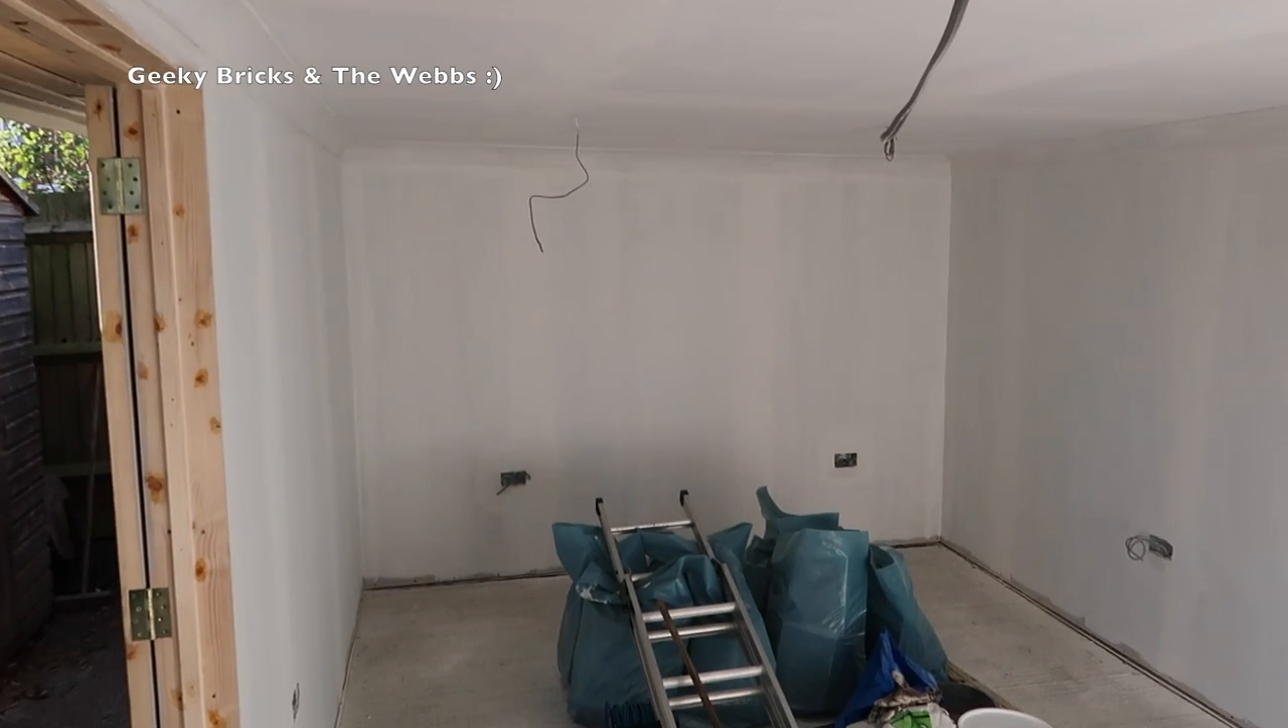You can obviously see the cables are hanging down now ready for the lights to be fitted.